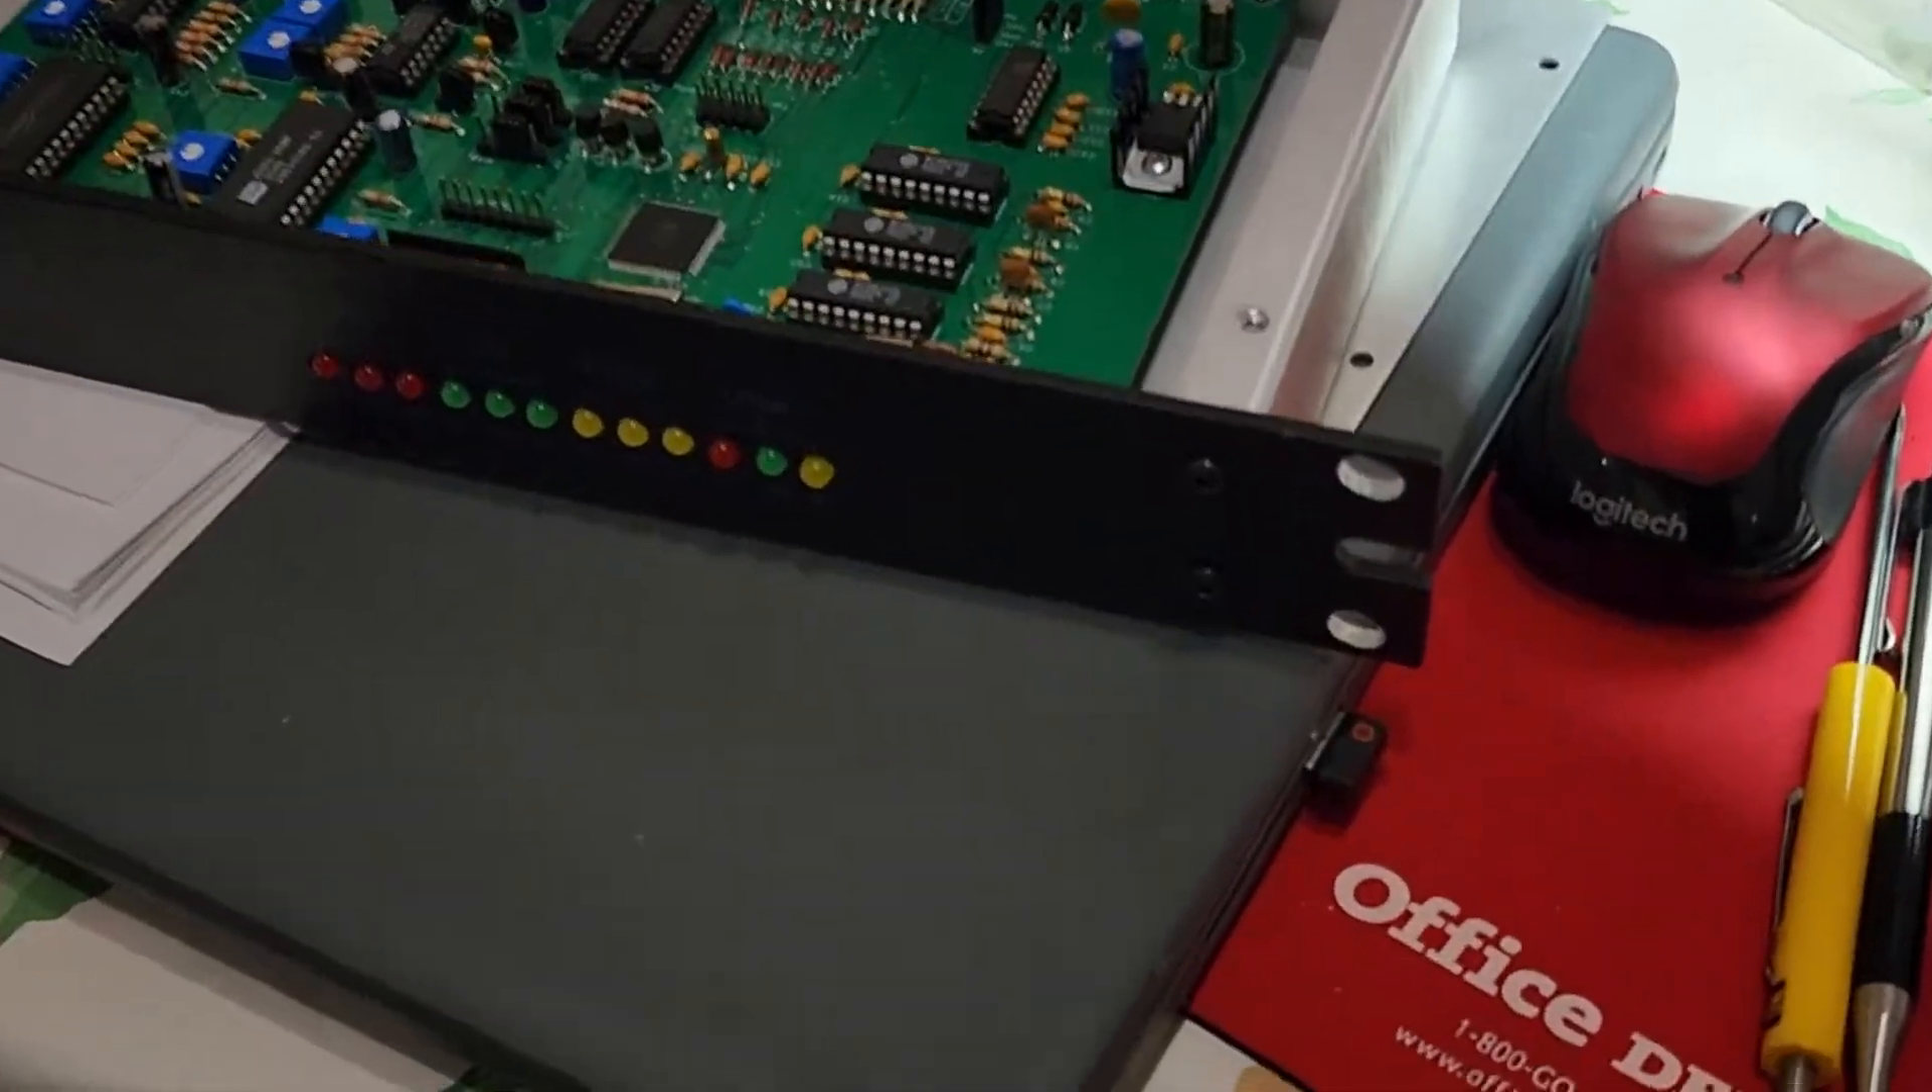We don't have the top plate on just yet.